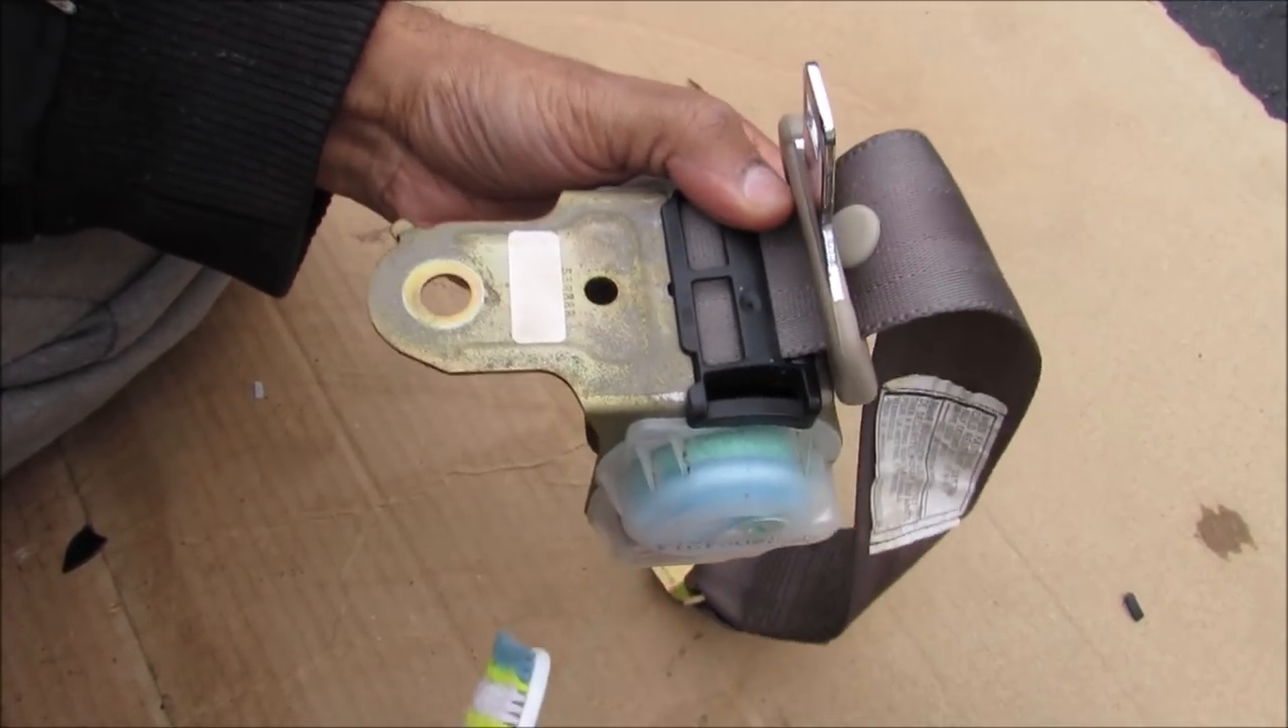Now here I have the rear seat belt removed from the car.